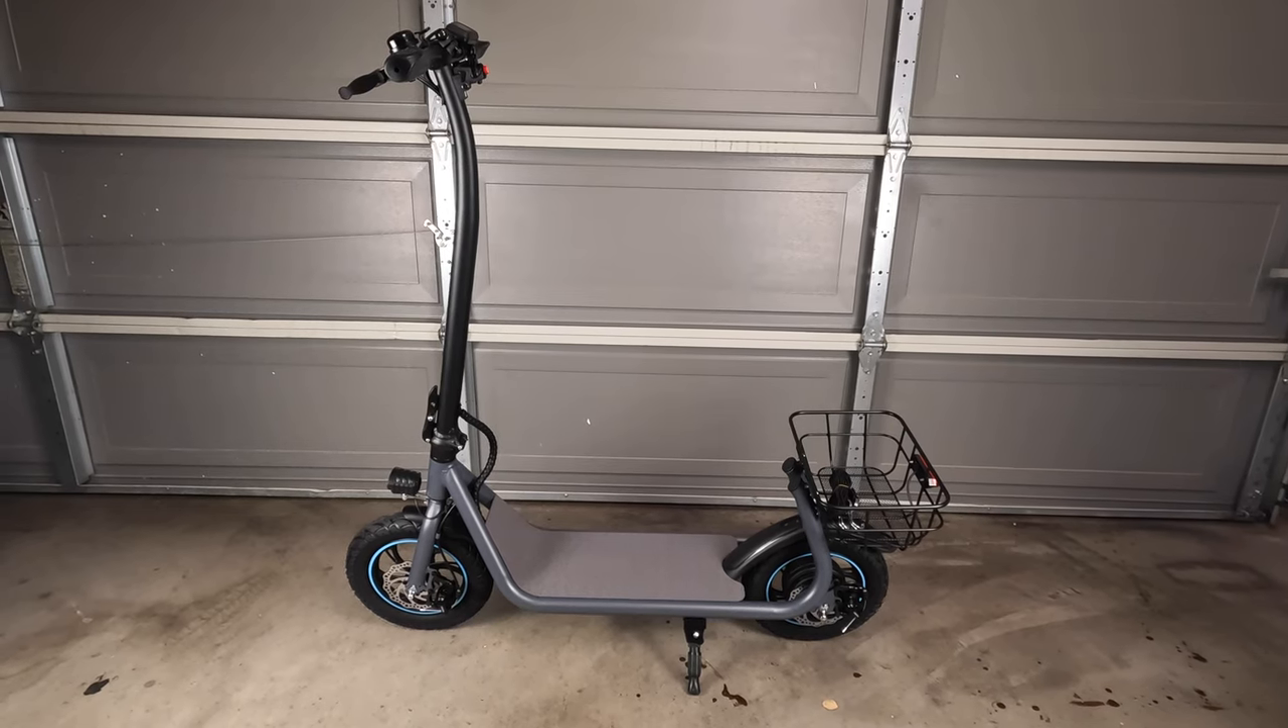All right, so there you have it. That is the Gyroor X2 in its fully assembled form. And assembly was pretty straightforward. All we had to do was attach the handlebars, the rear basket, as well as the latching mechanism on the stem.